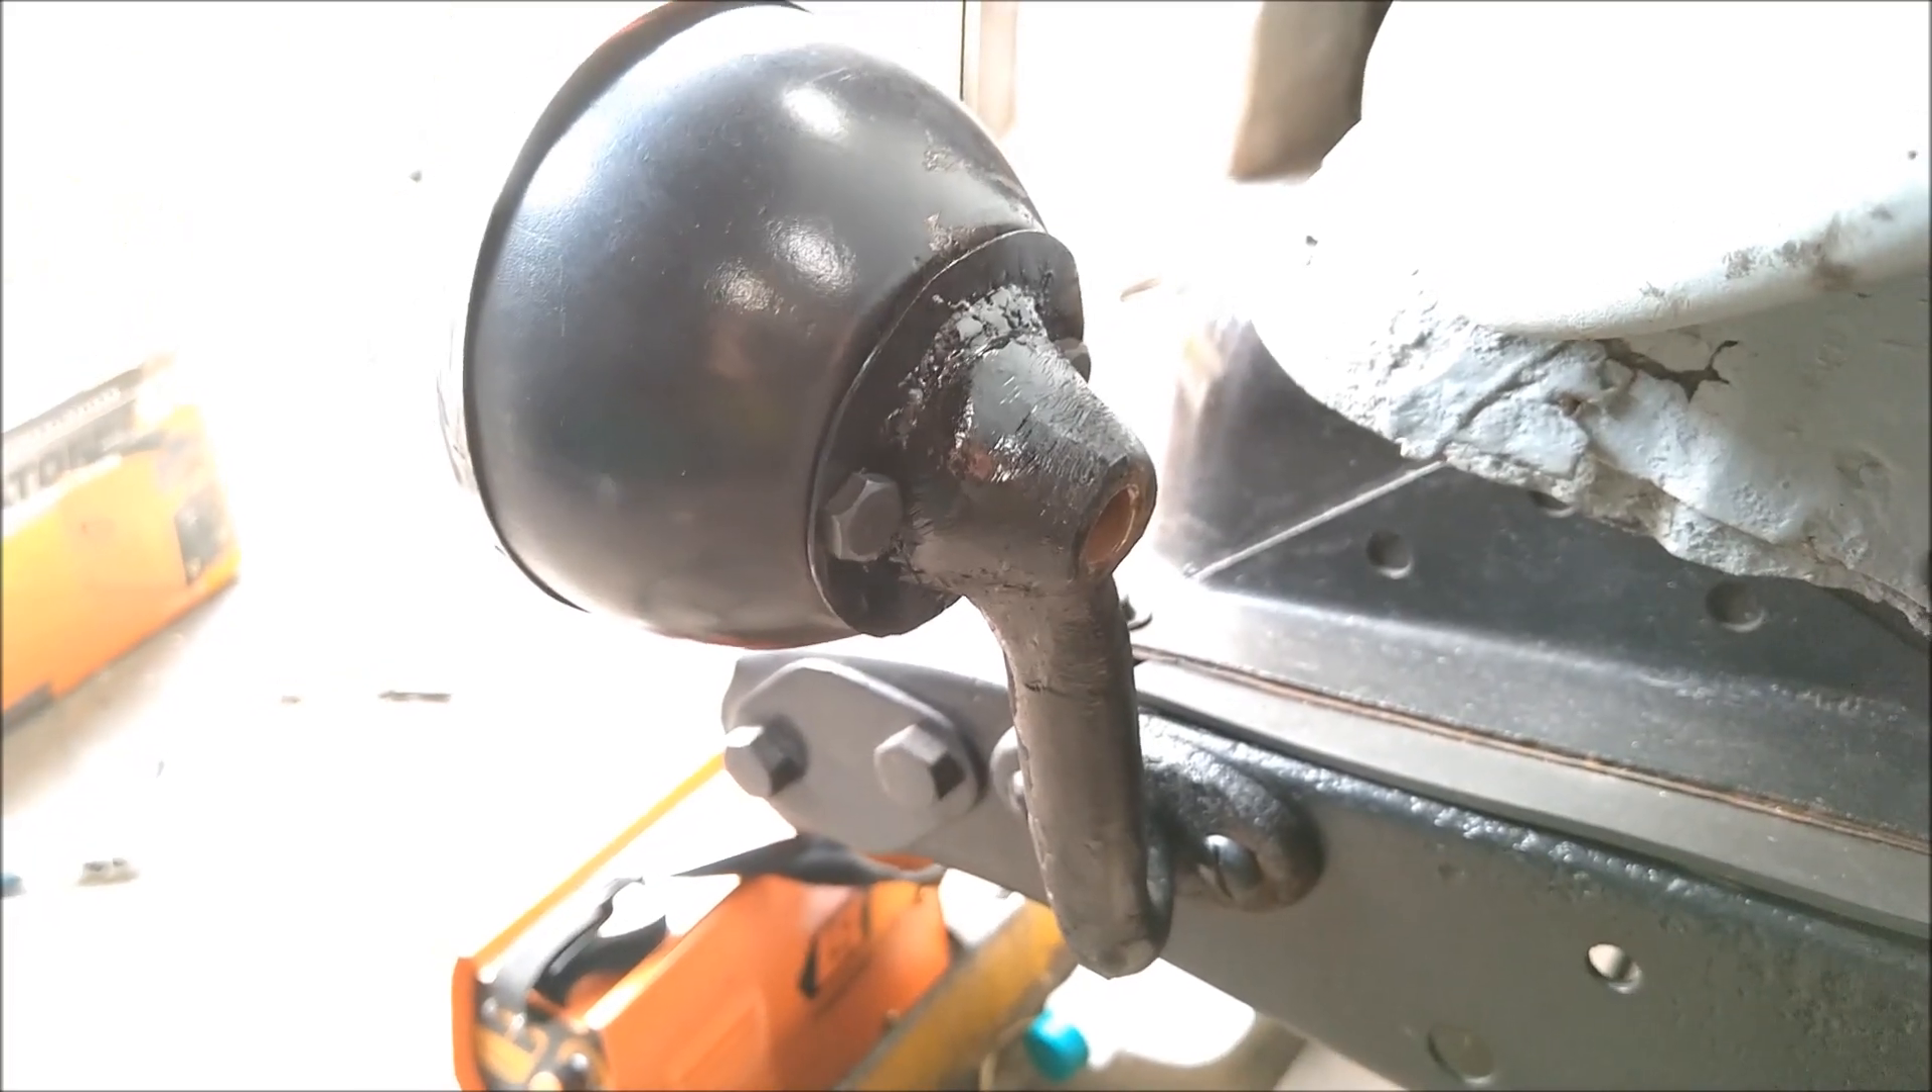Acá tenemos el farito completo, ya abulonado, ahí estamos.